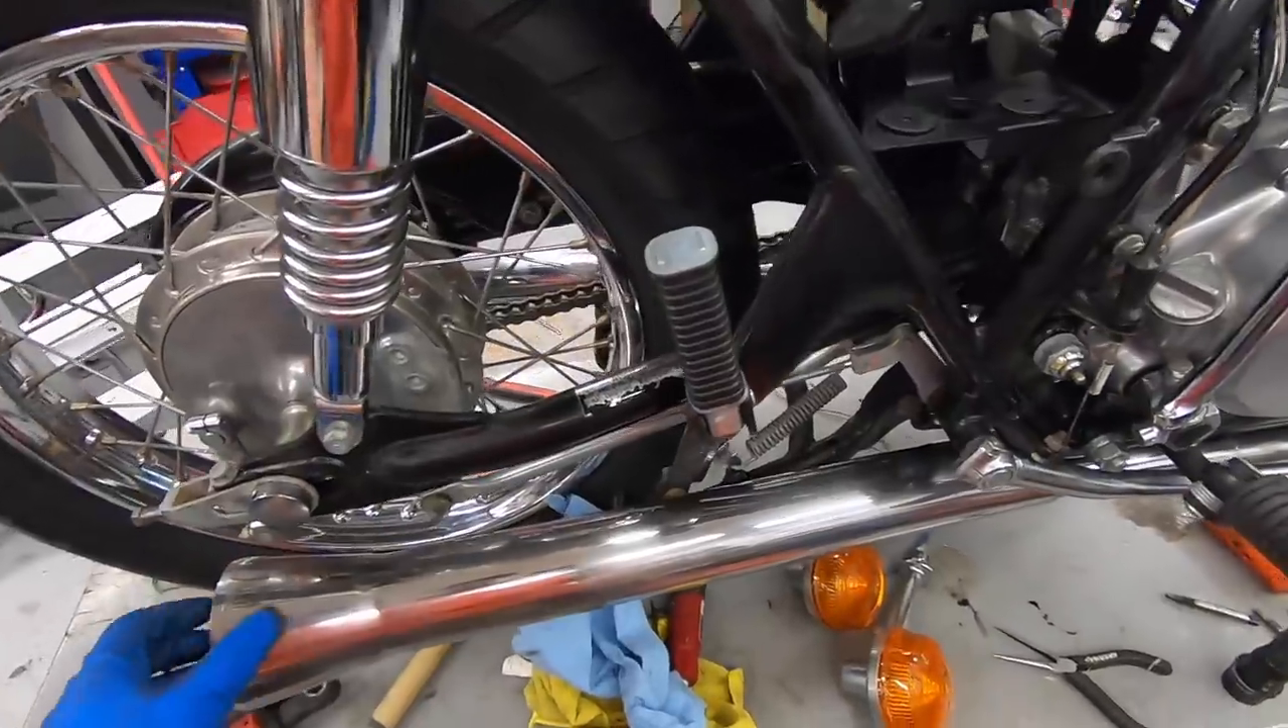You can see i have the exhaust on the bike.